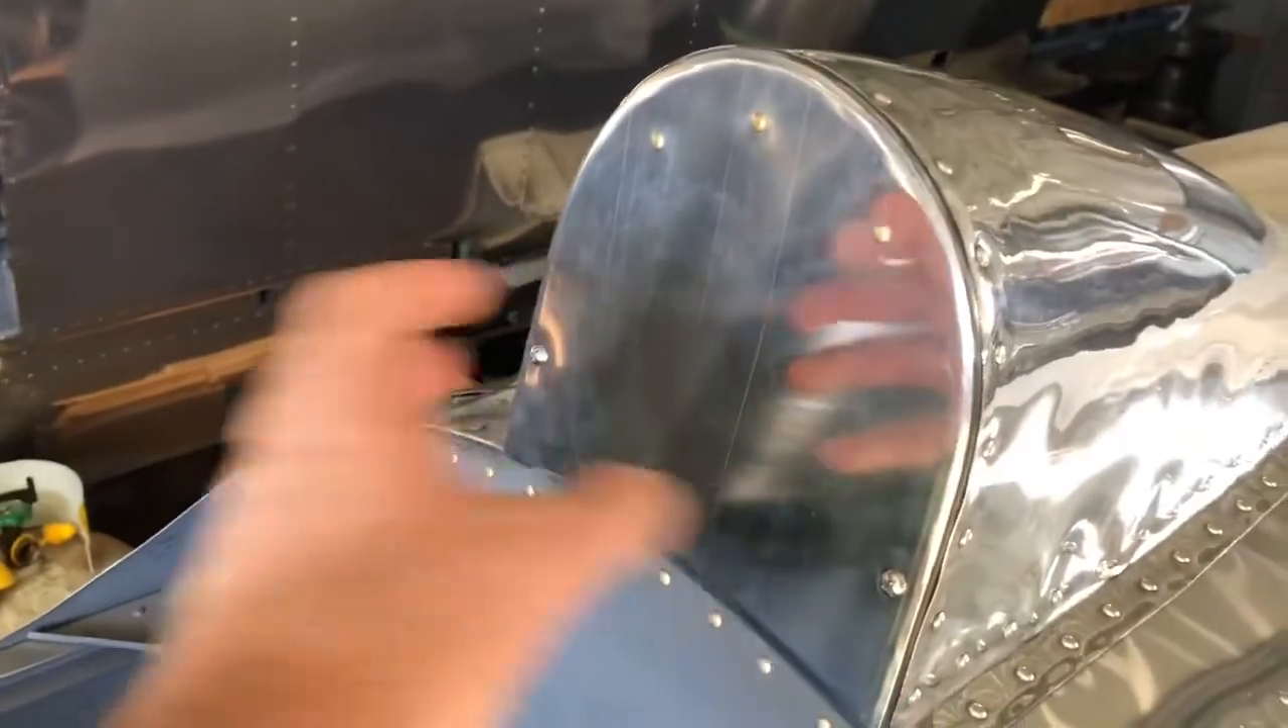So not too much done. I finally got around to finishing off the headrest there.